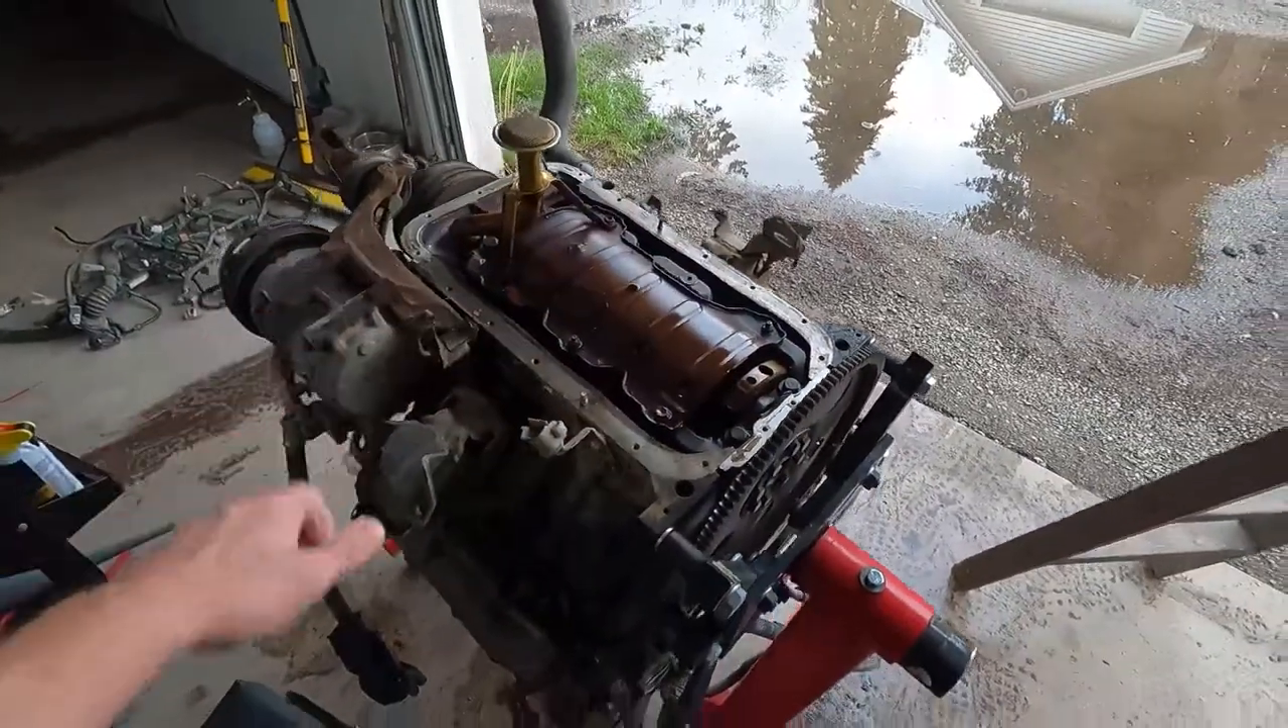As you can see I've taken the oil pan off already.